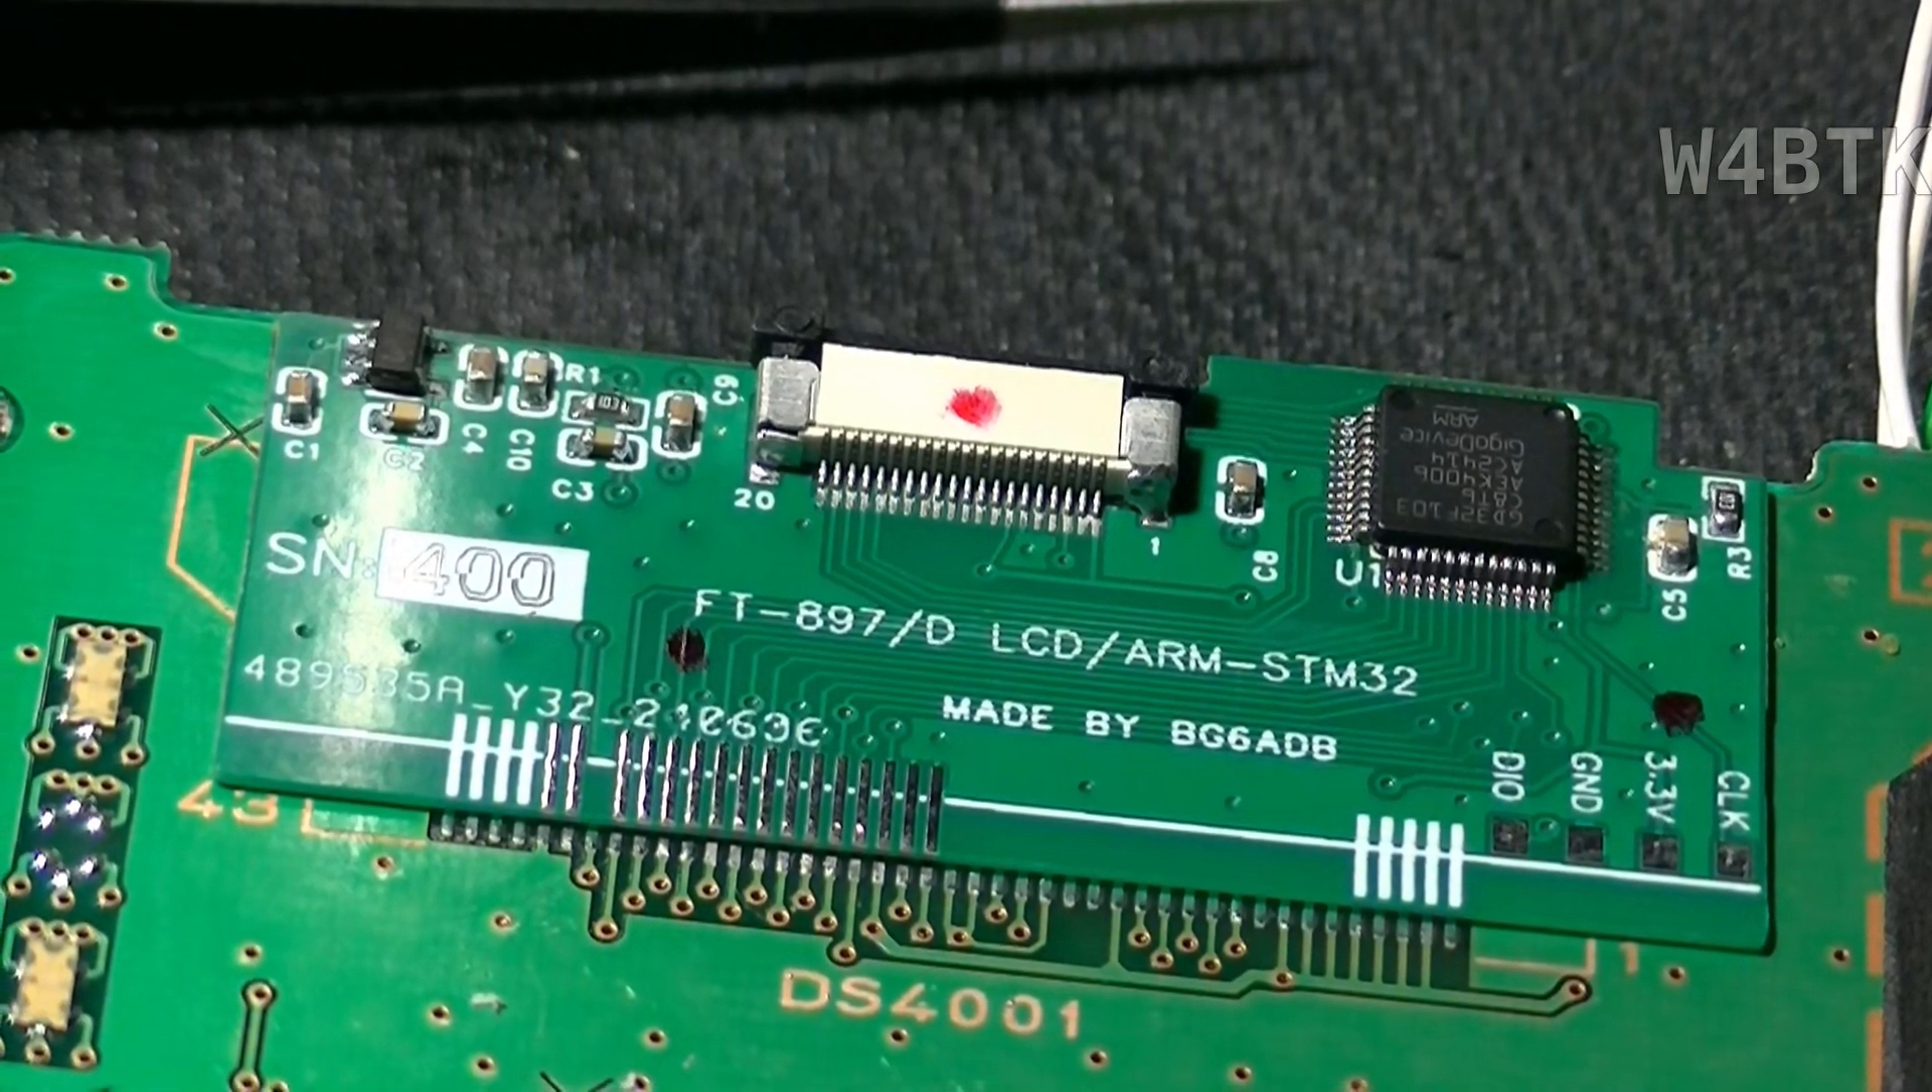So, the new board is in place. And it's awaiting our soldering.